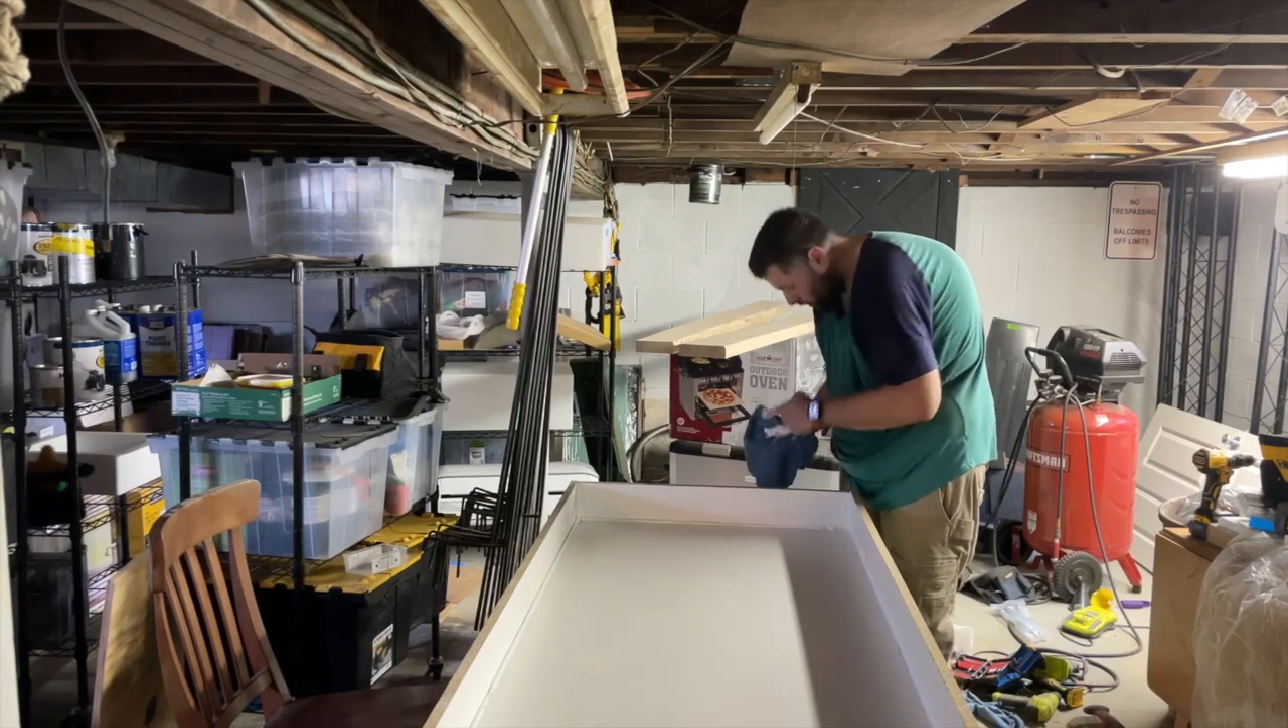Here you see I've already constructed the form.